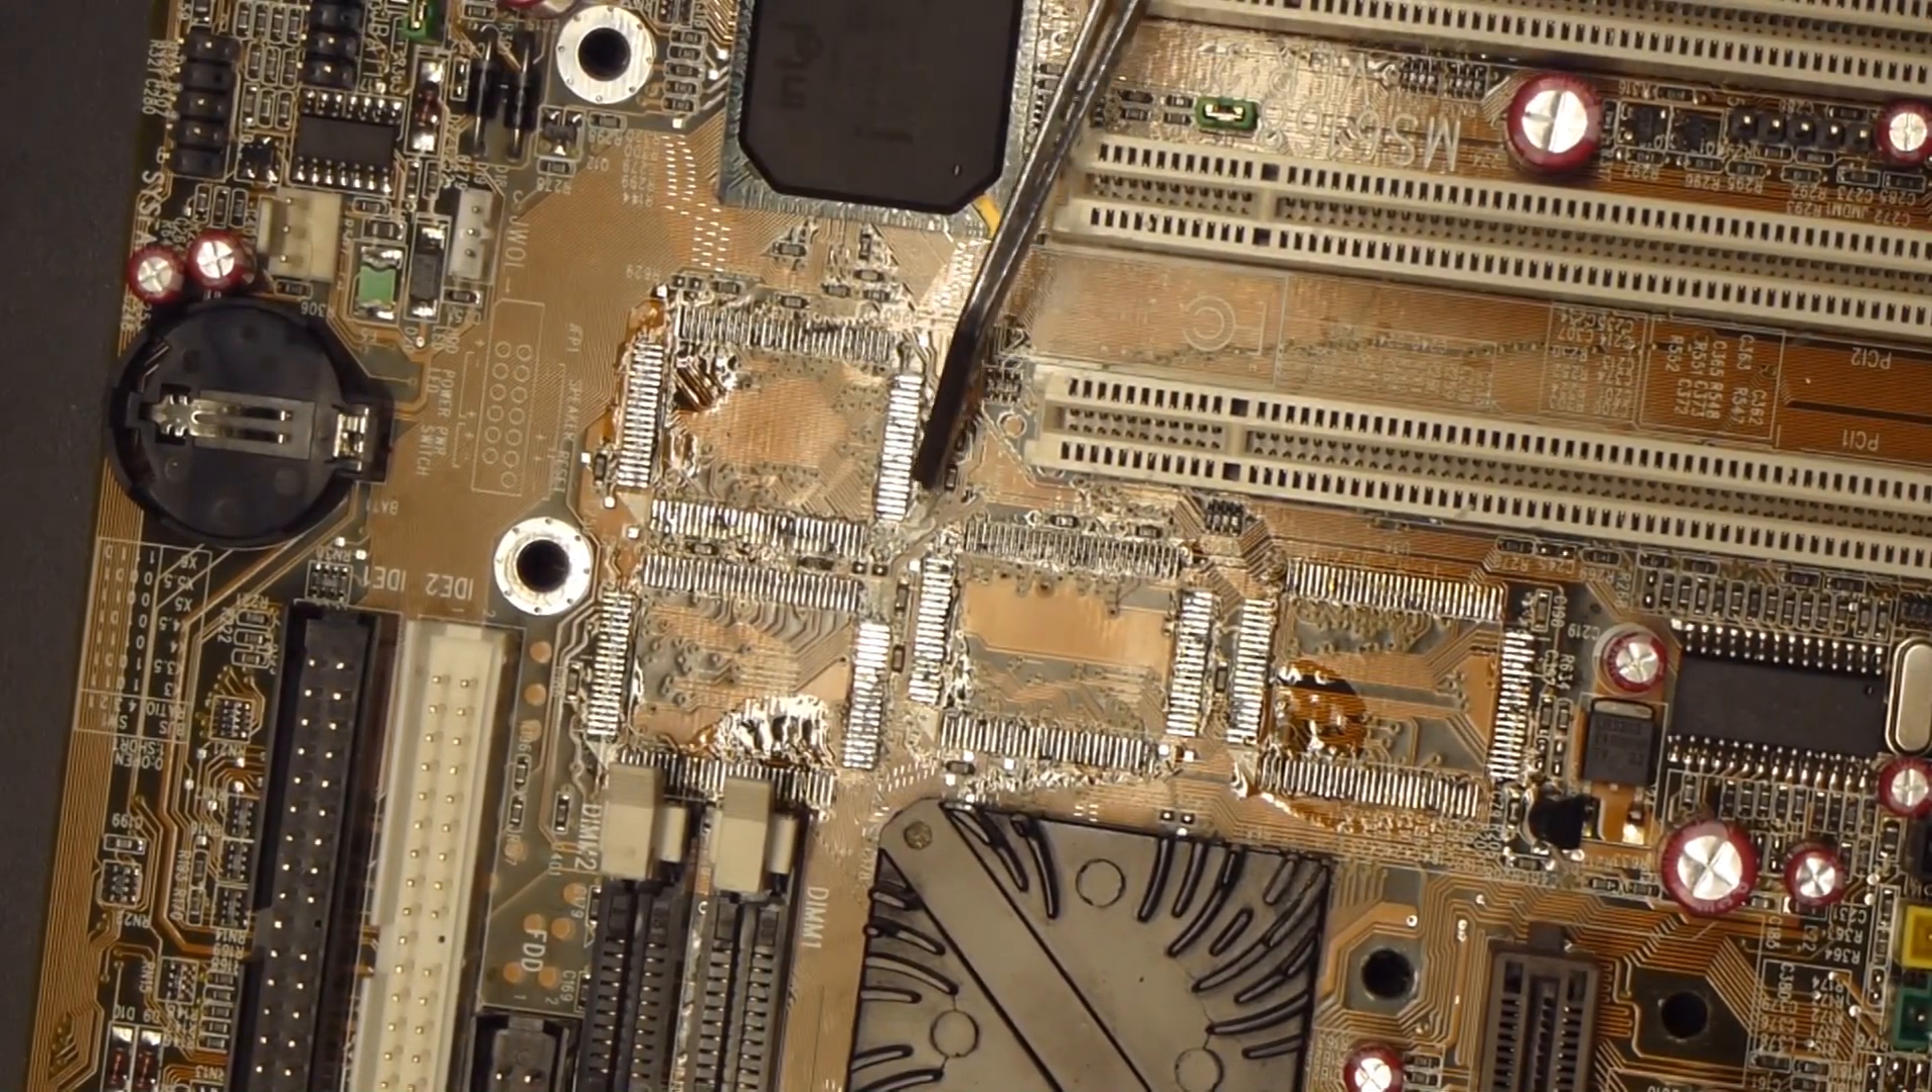We've got the four memory chips here removed.